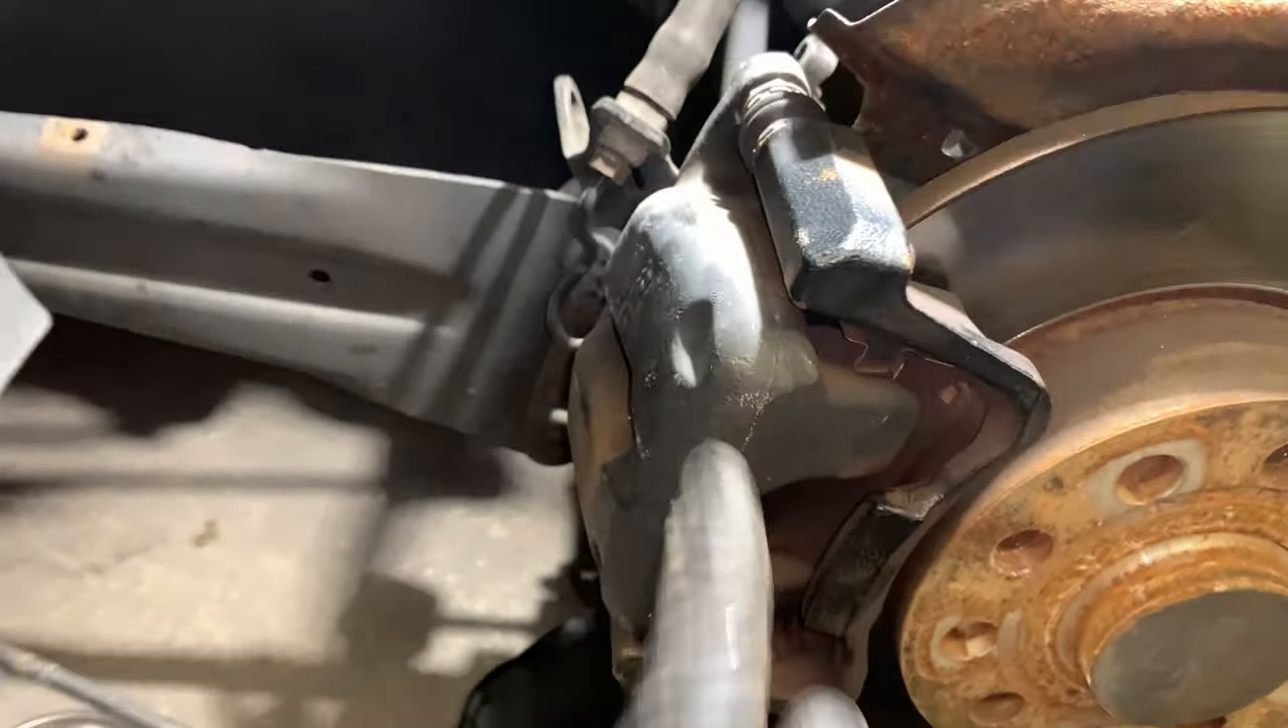We haven't removed the caliper just yet.